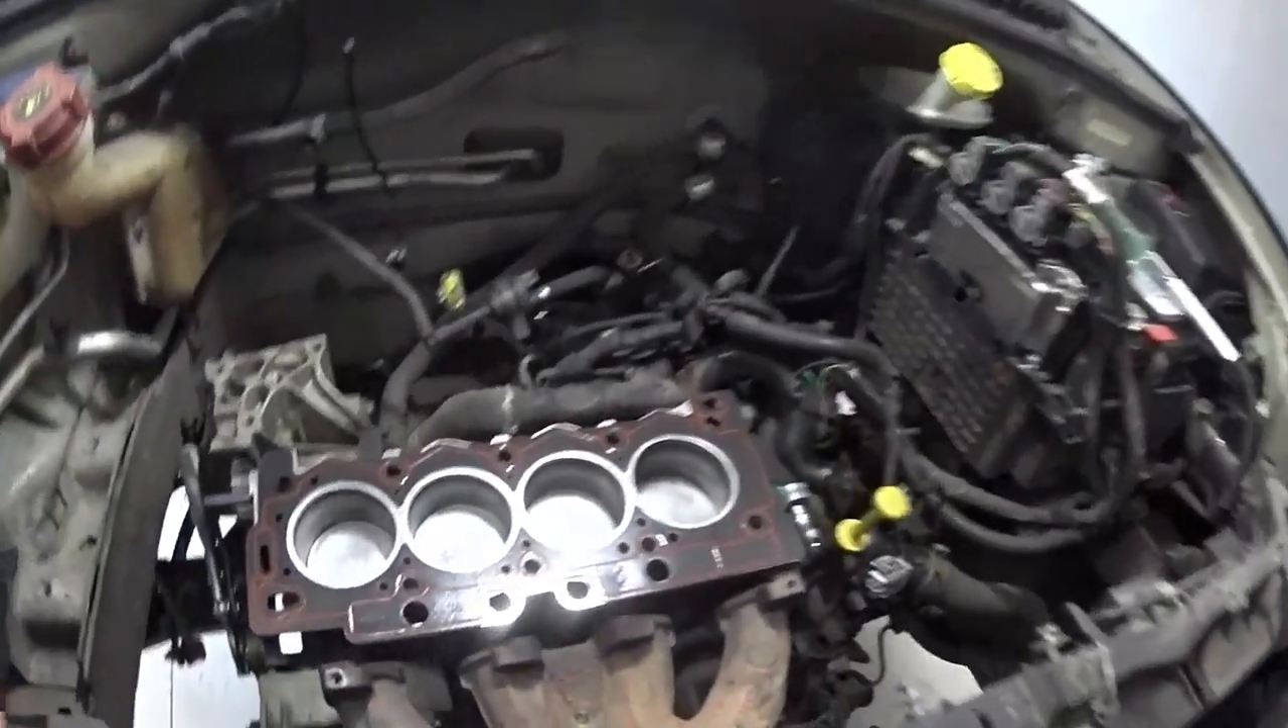Já estamos com a junta no lugar, né? Sempre o top pra cima.